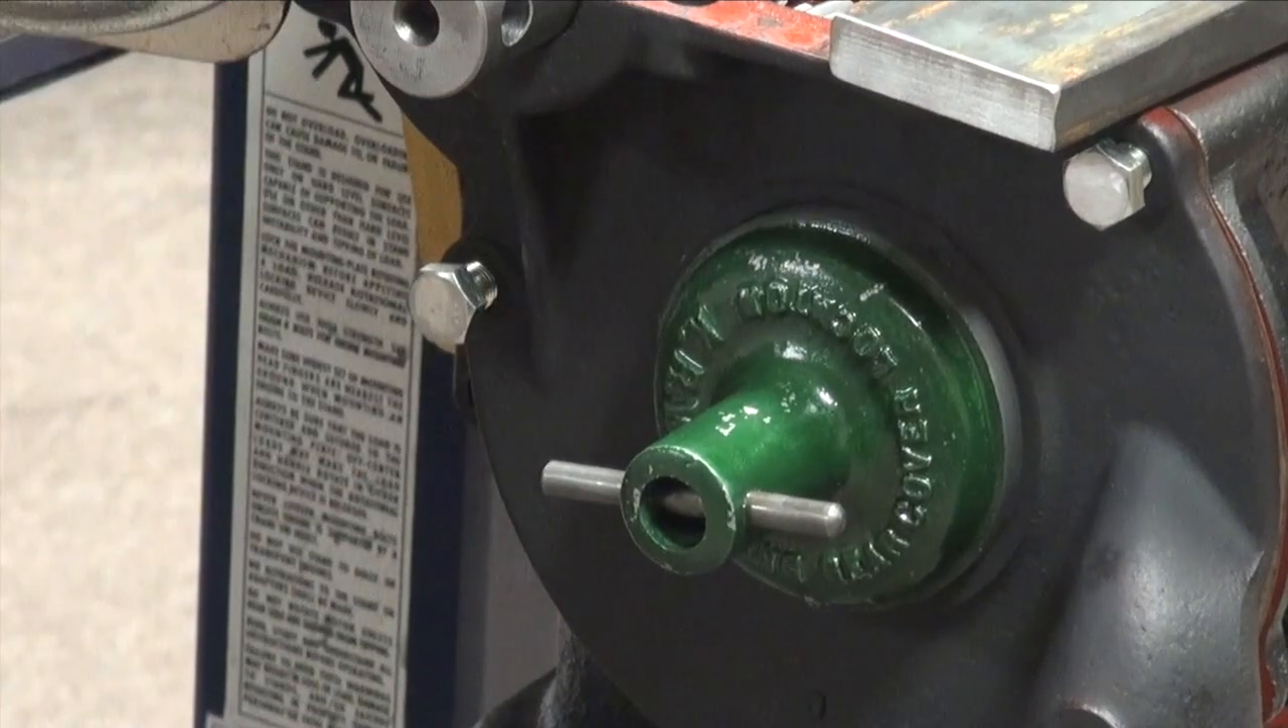But, now, the camshaft alignment tool is centered on the plate.